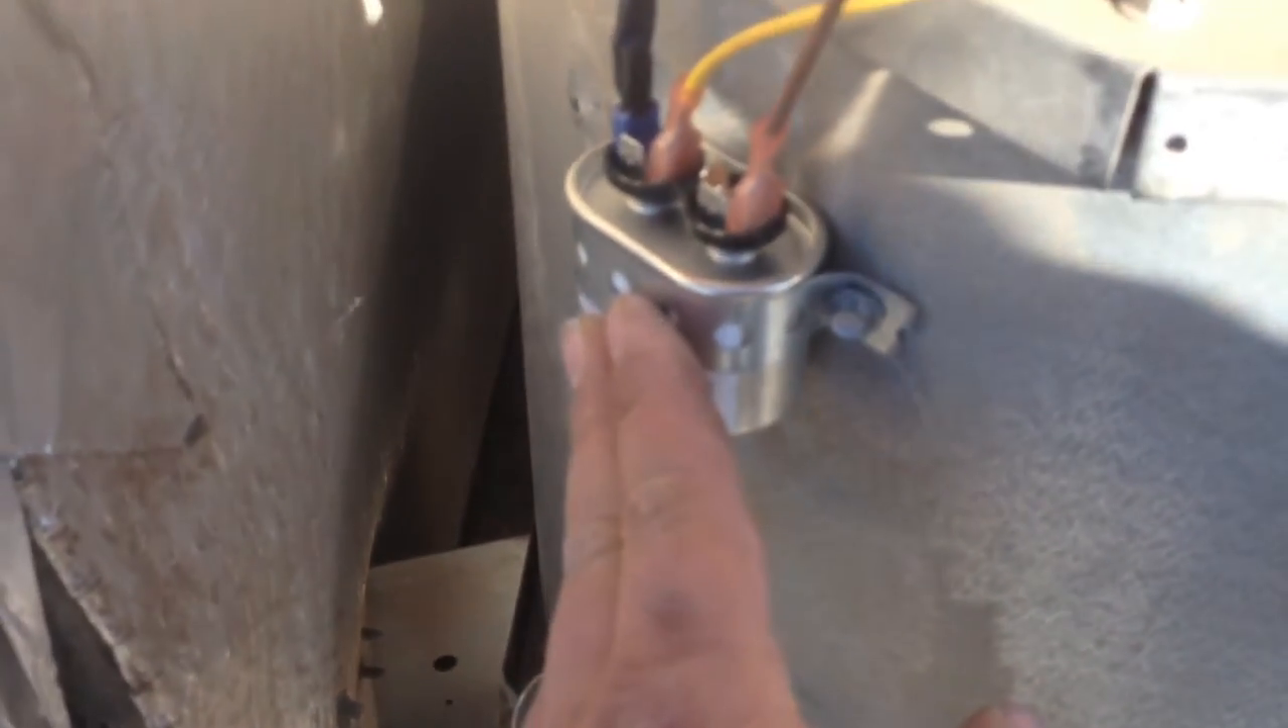Here's our inducer fan motor cap. Mounted up, not going anywhere.